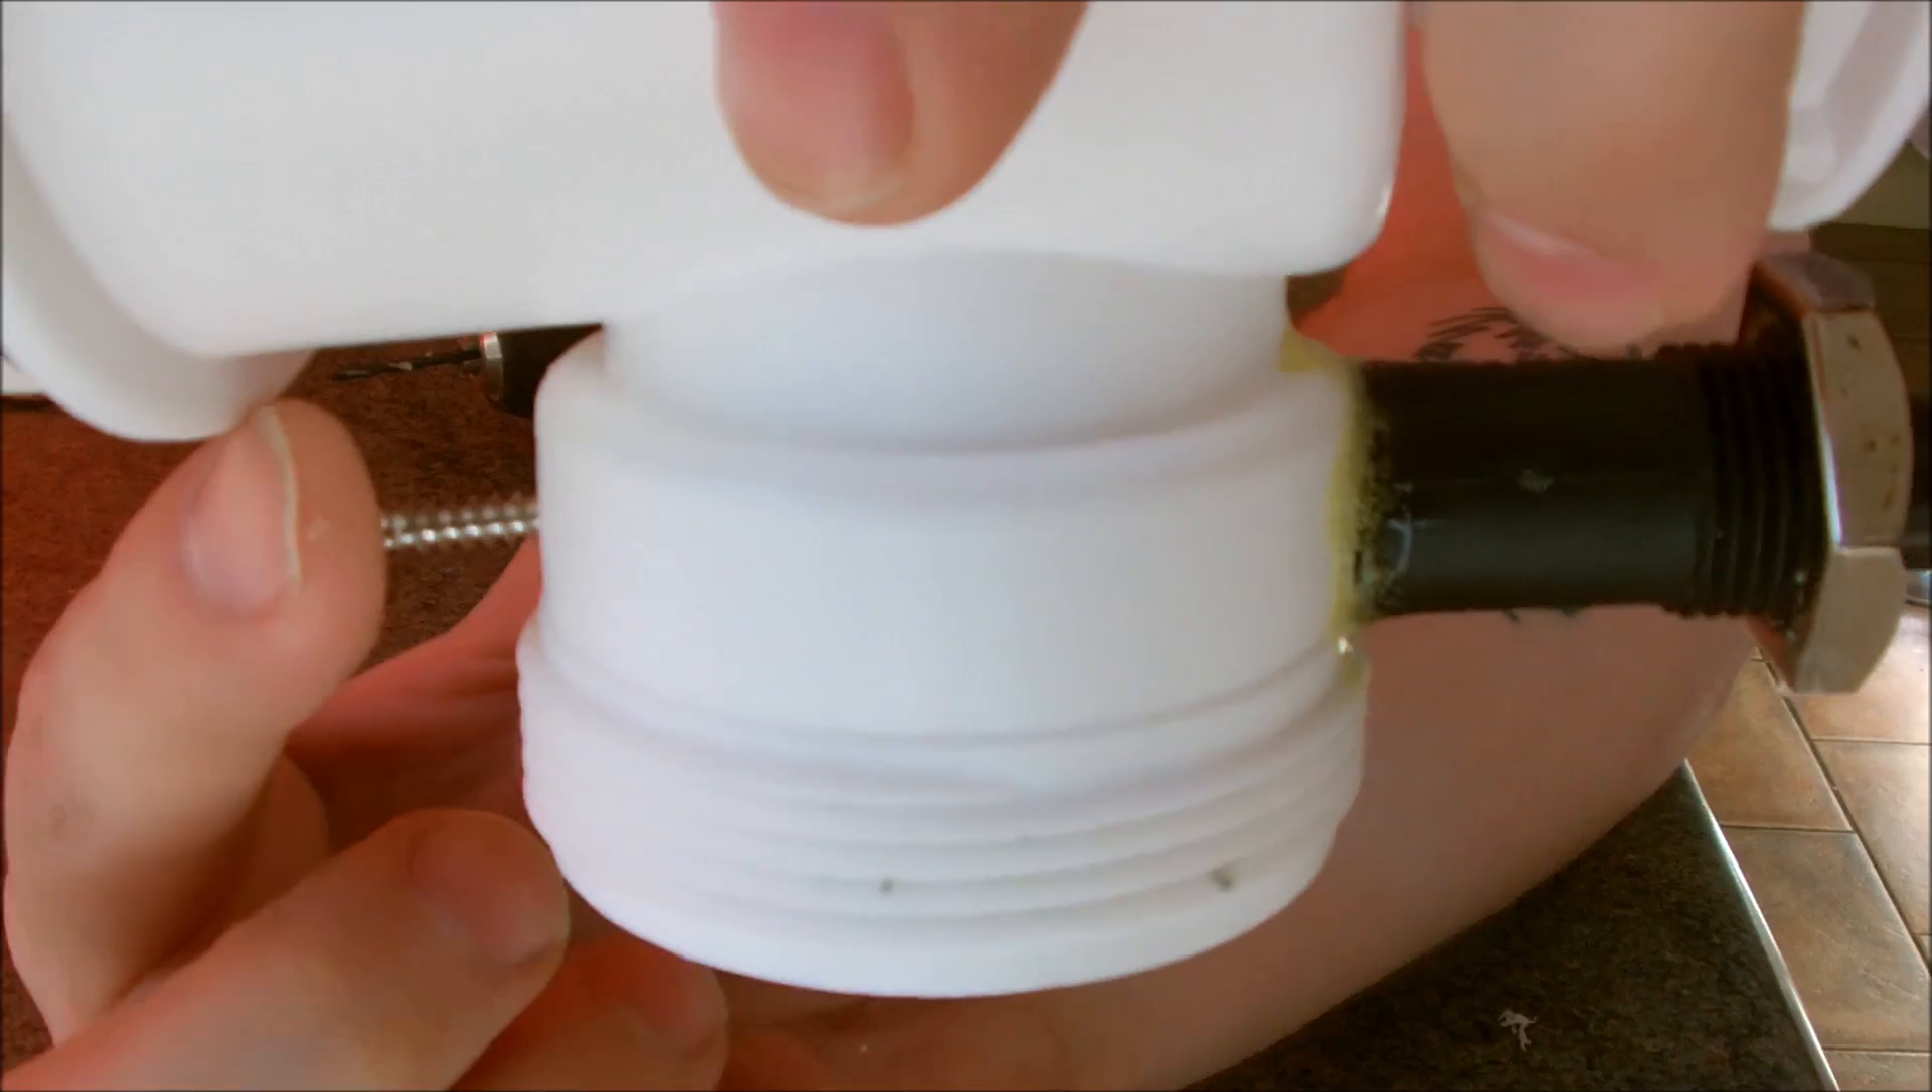I drilled out a hole big enough for the igniter and glued it in place.